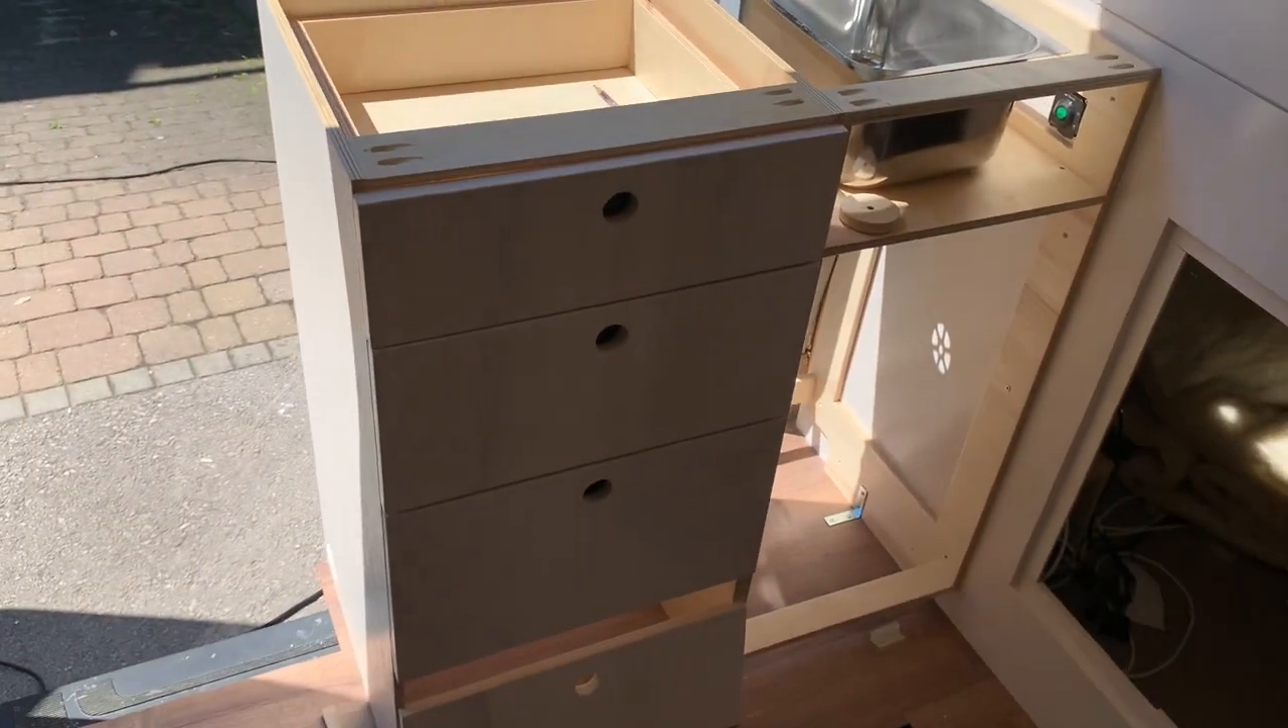I'm working on this kitchen cabinet and basically what I did is I finished mounting the drawers.